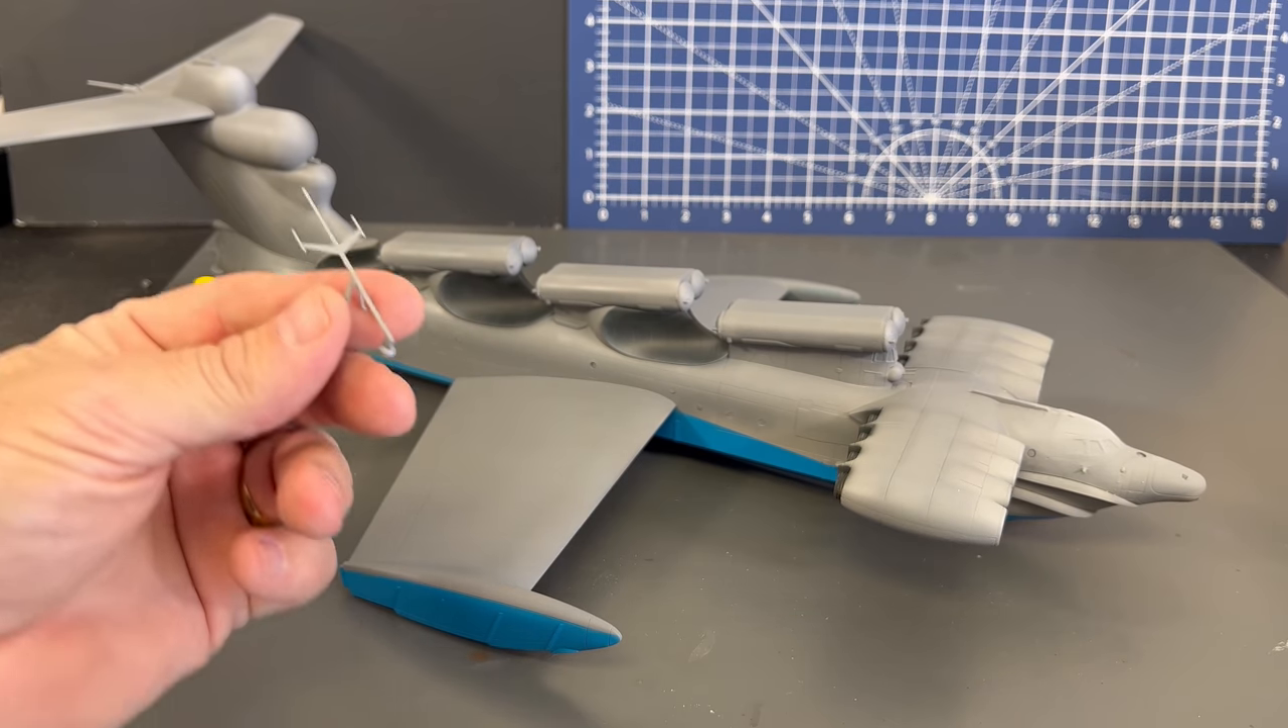The only thing I haven't put on yet is this aerial for the front.